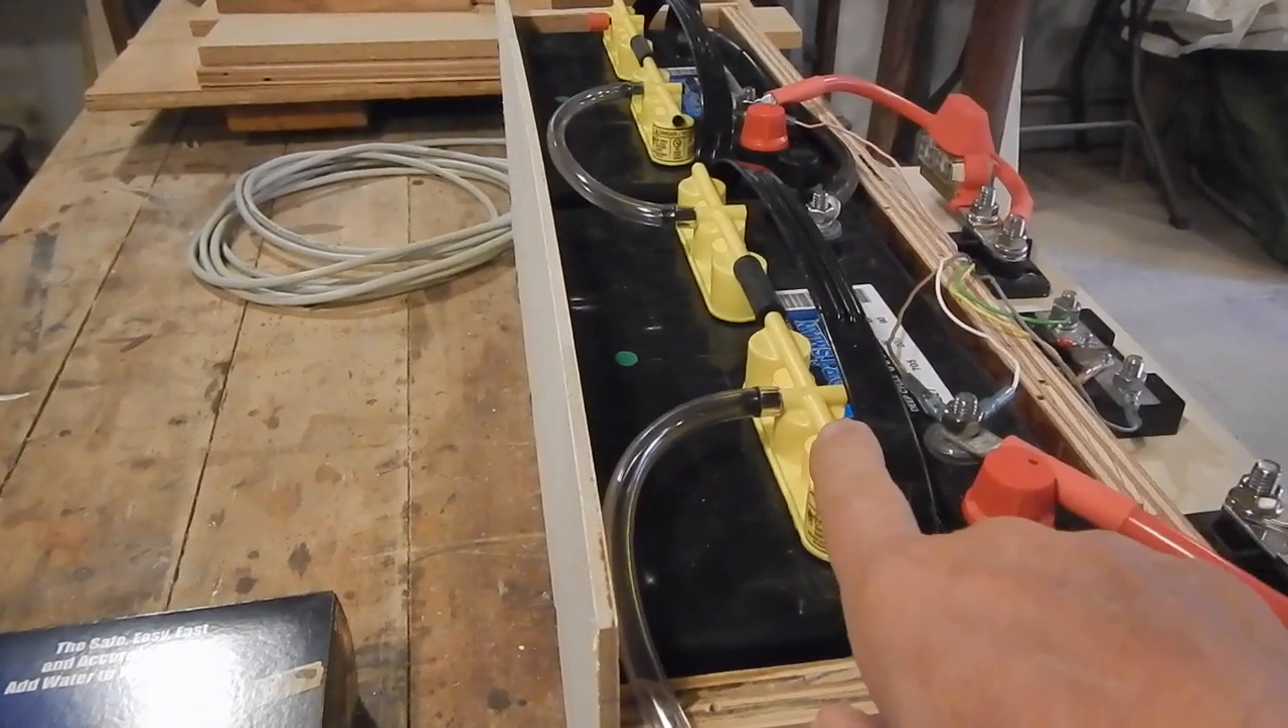So there is the battery watering system installed.